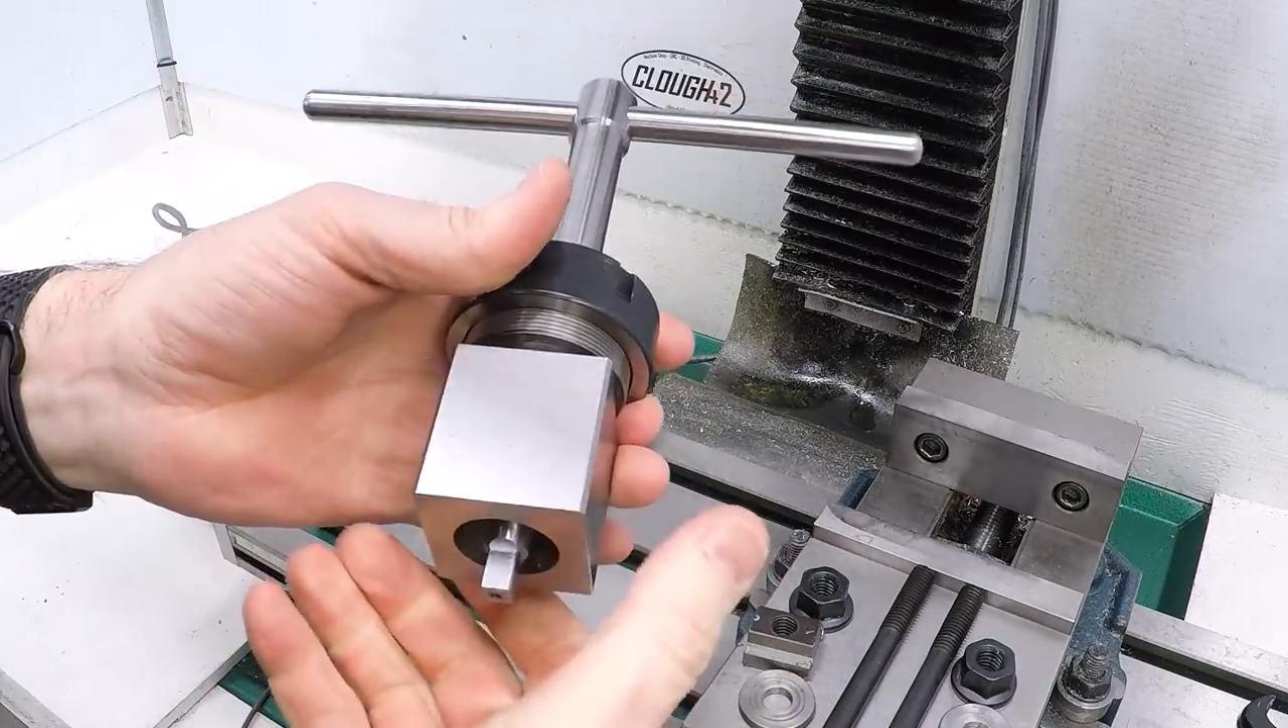So I've already got the Chuck key mounted in a collet block and this is an ER 40 collet block, a square one.